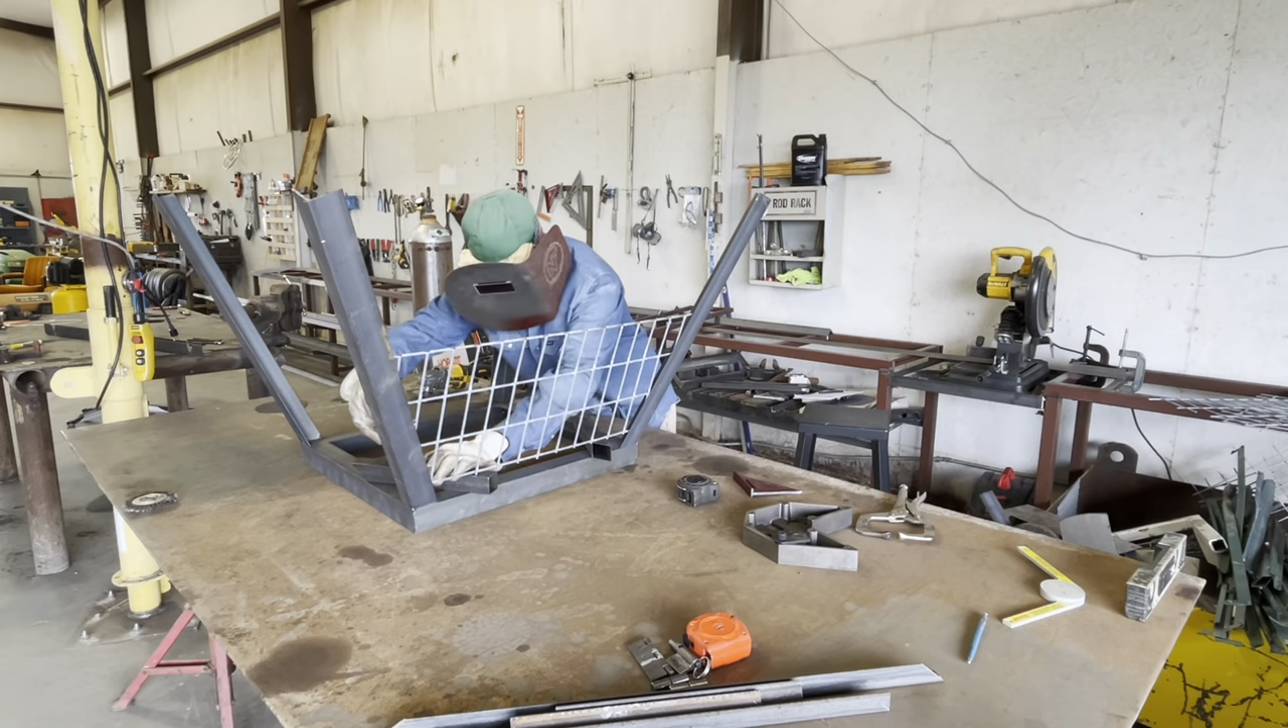So now we have the first panel going in and before that you cut your panels to the exact length, I would just verify with the base that you build and make sure it's going to fit in there.